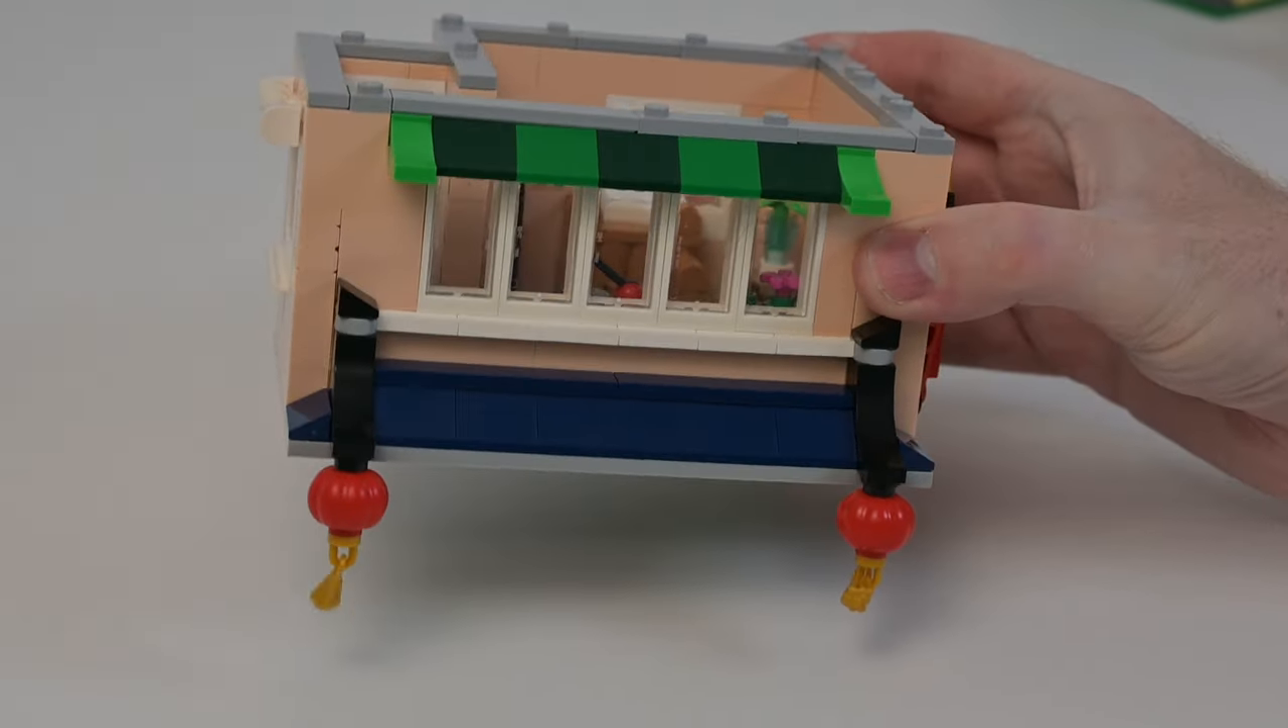This obviously won't sit flat unless I remove these lanterns that we've got just there.